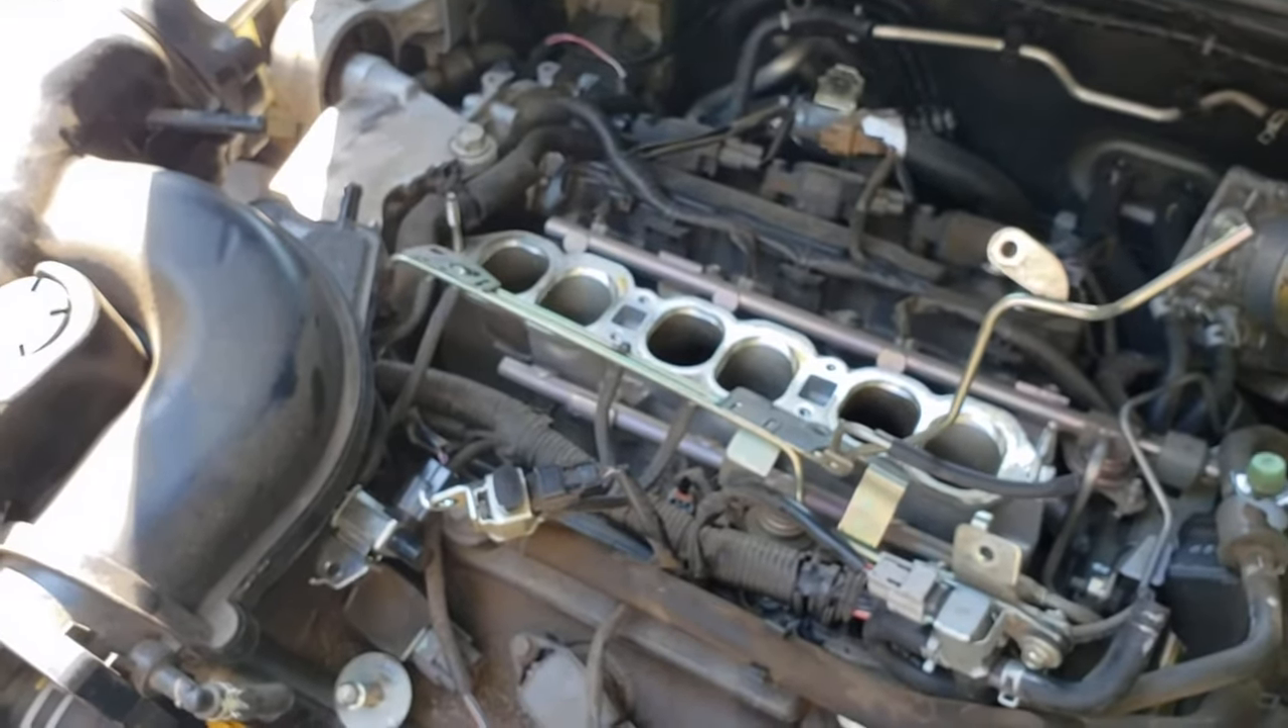Alright as you can see the manifold is off.